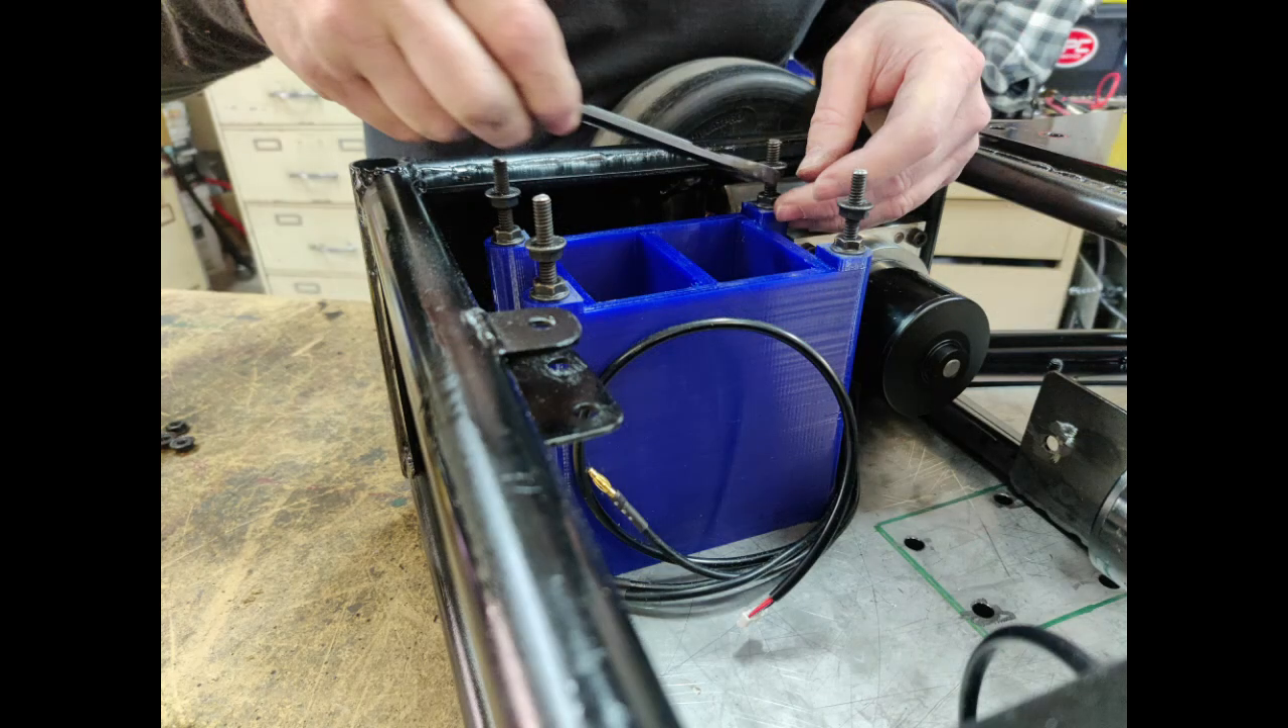So the battery box is in place and the bolts are in place.